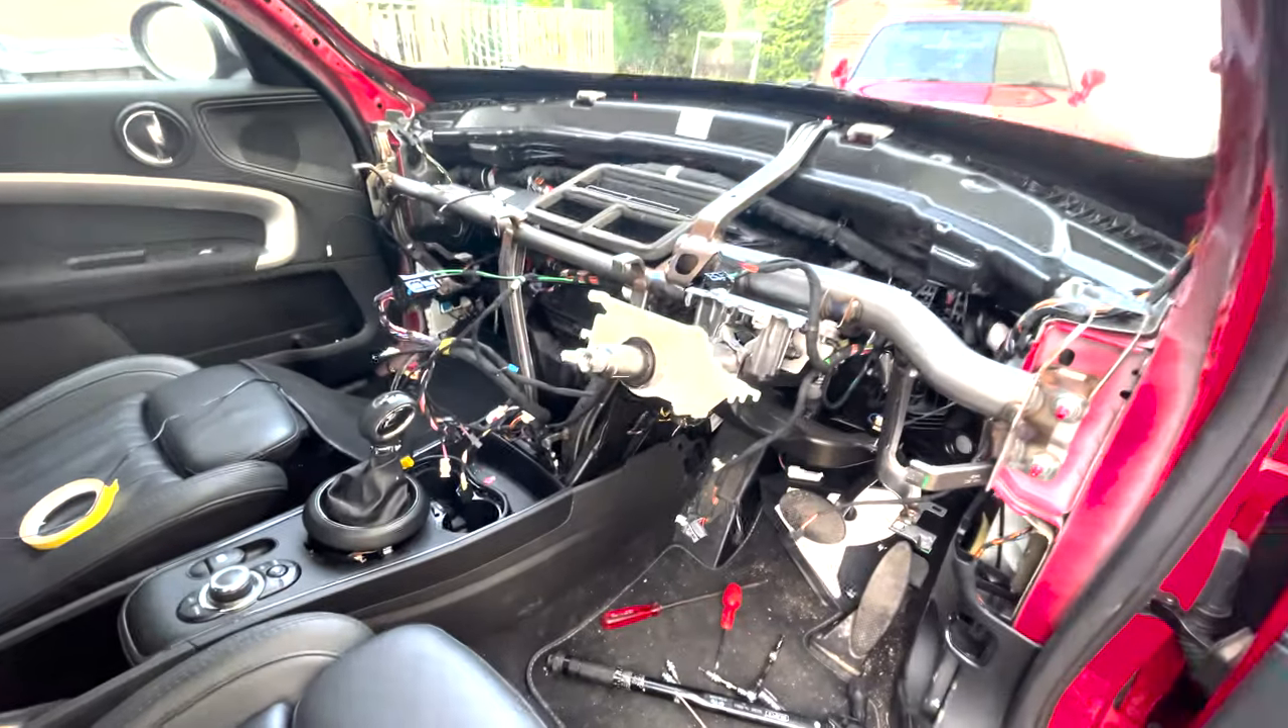This is what we're left with. Dashboard all removed and it doesn't look too complicated to be fair.